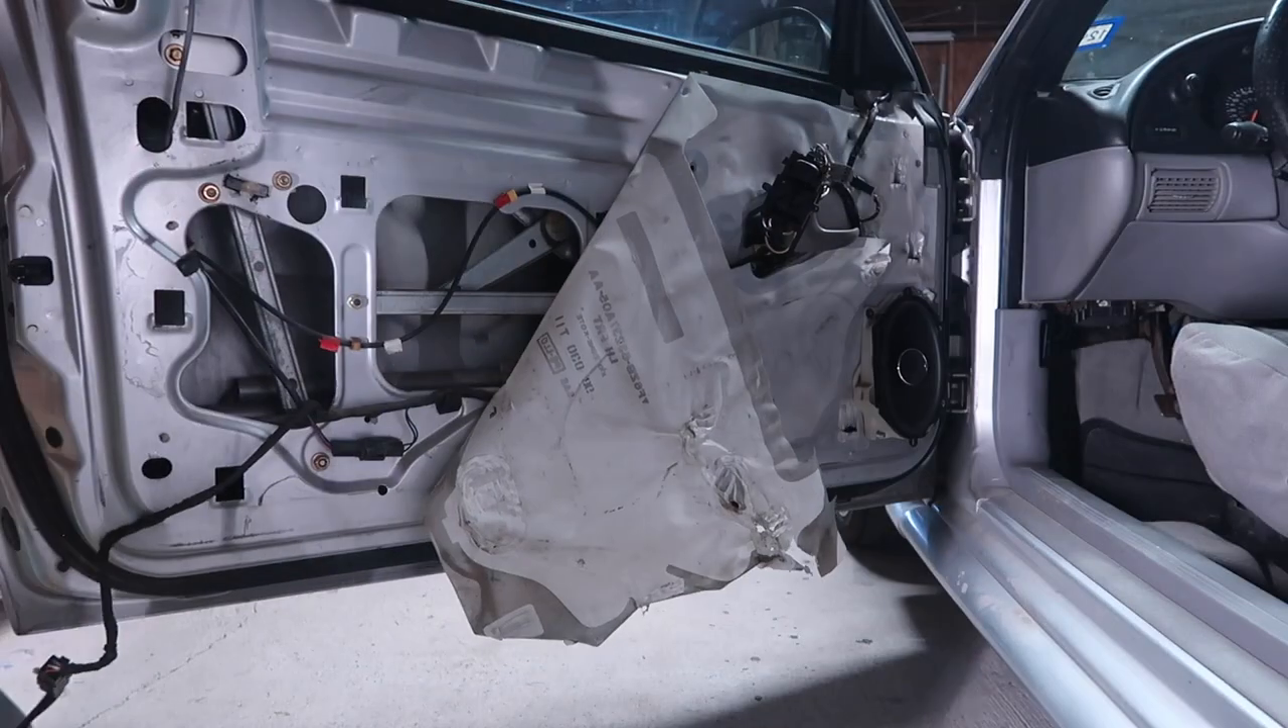So now that the door panel is off, this is what we're working with right here.